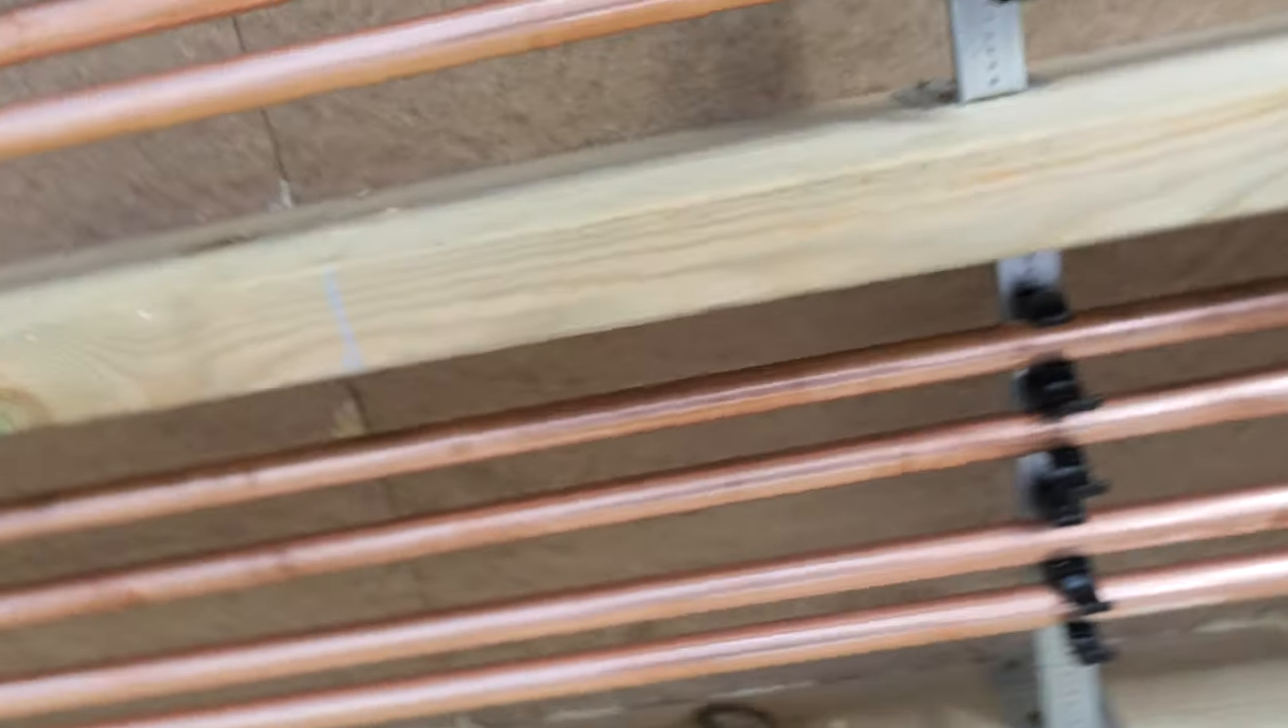Bailey's bent the pipe work up into the first floor ceiling space now and run the pipe work along.